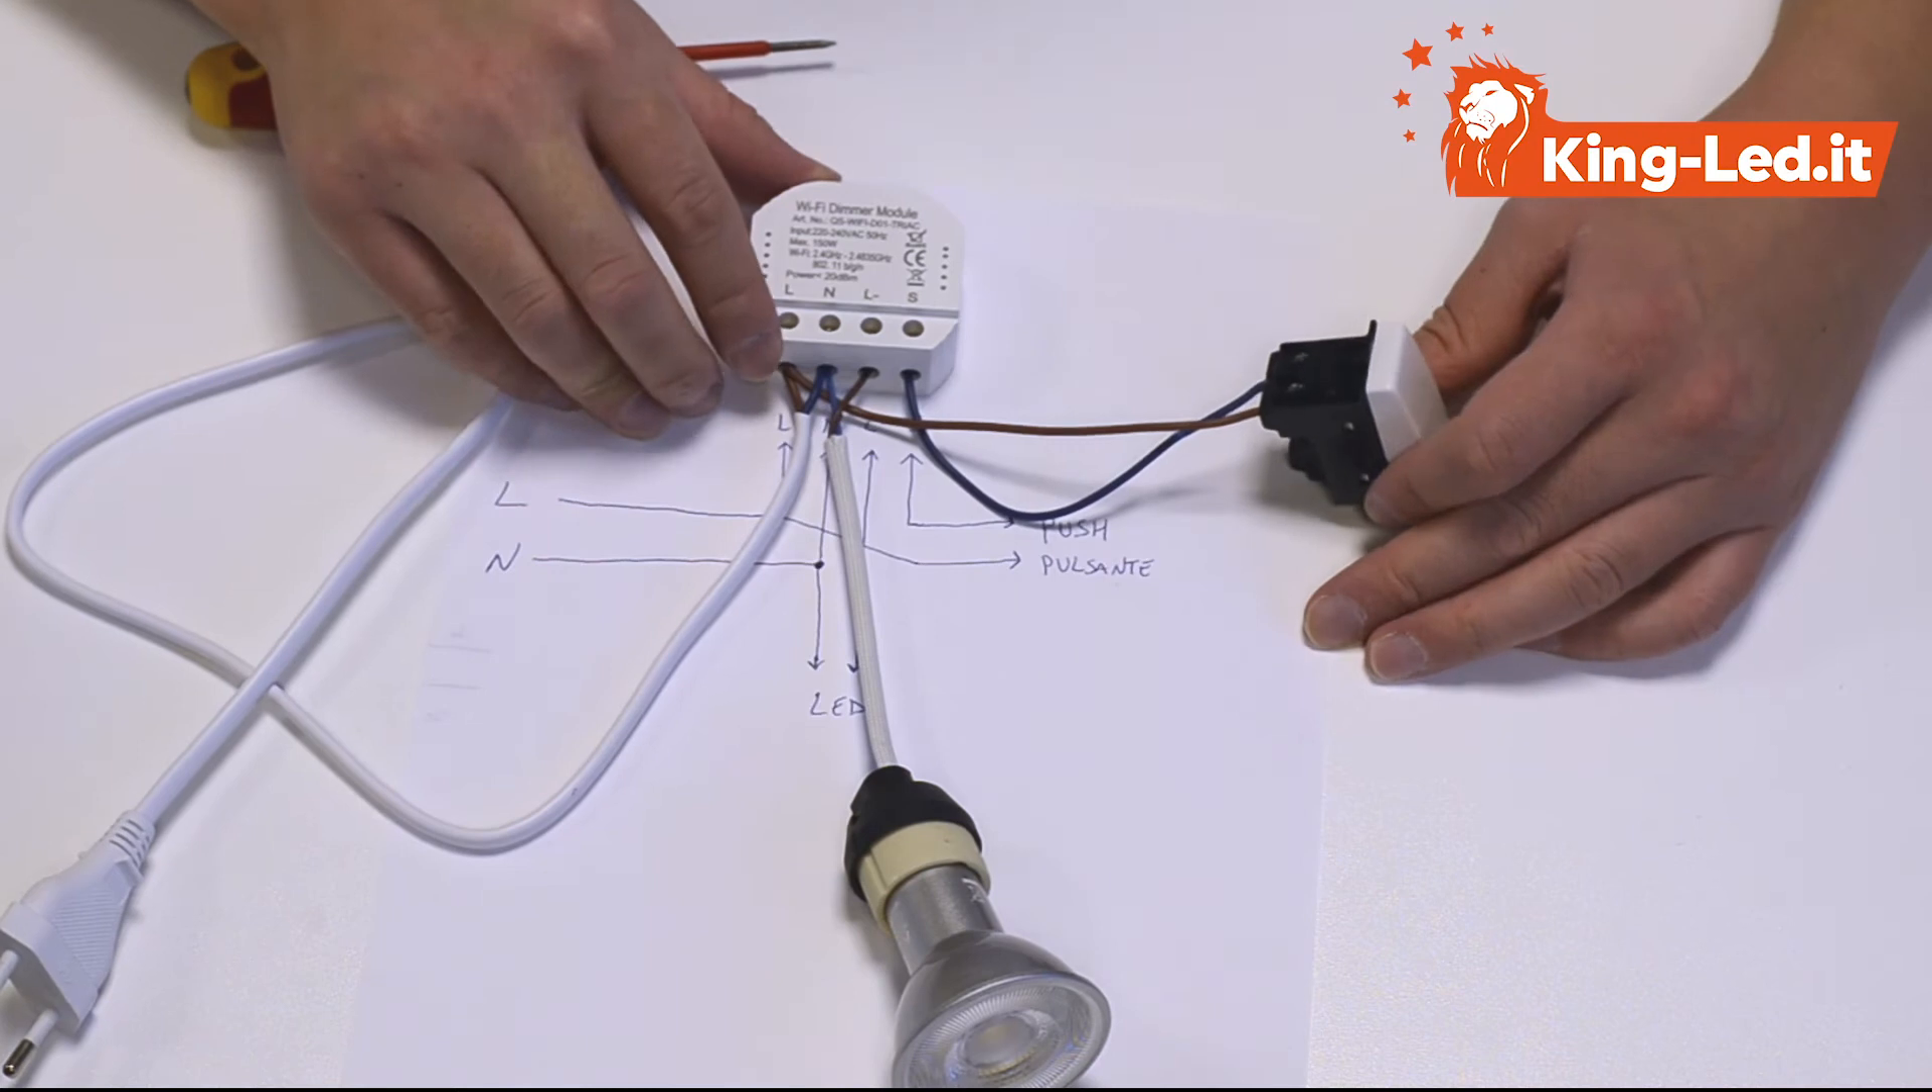Ecco qua abbiamo il nostro dimmer installato push led e presa.